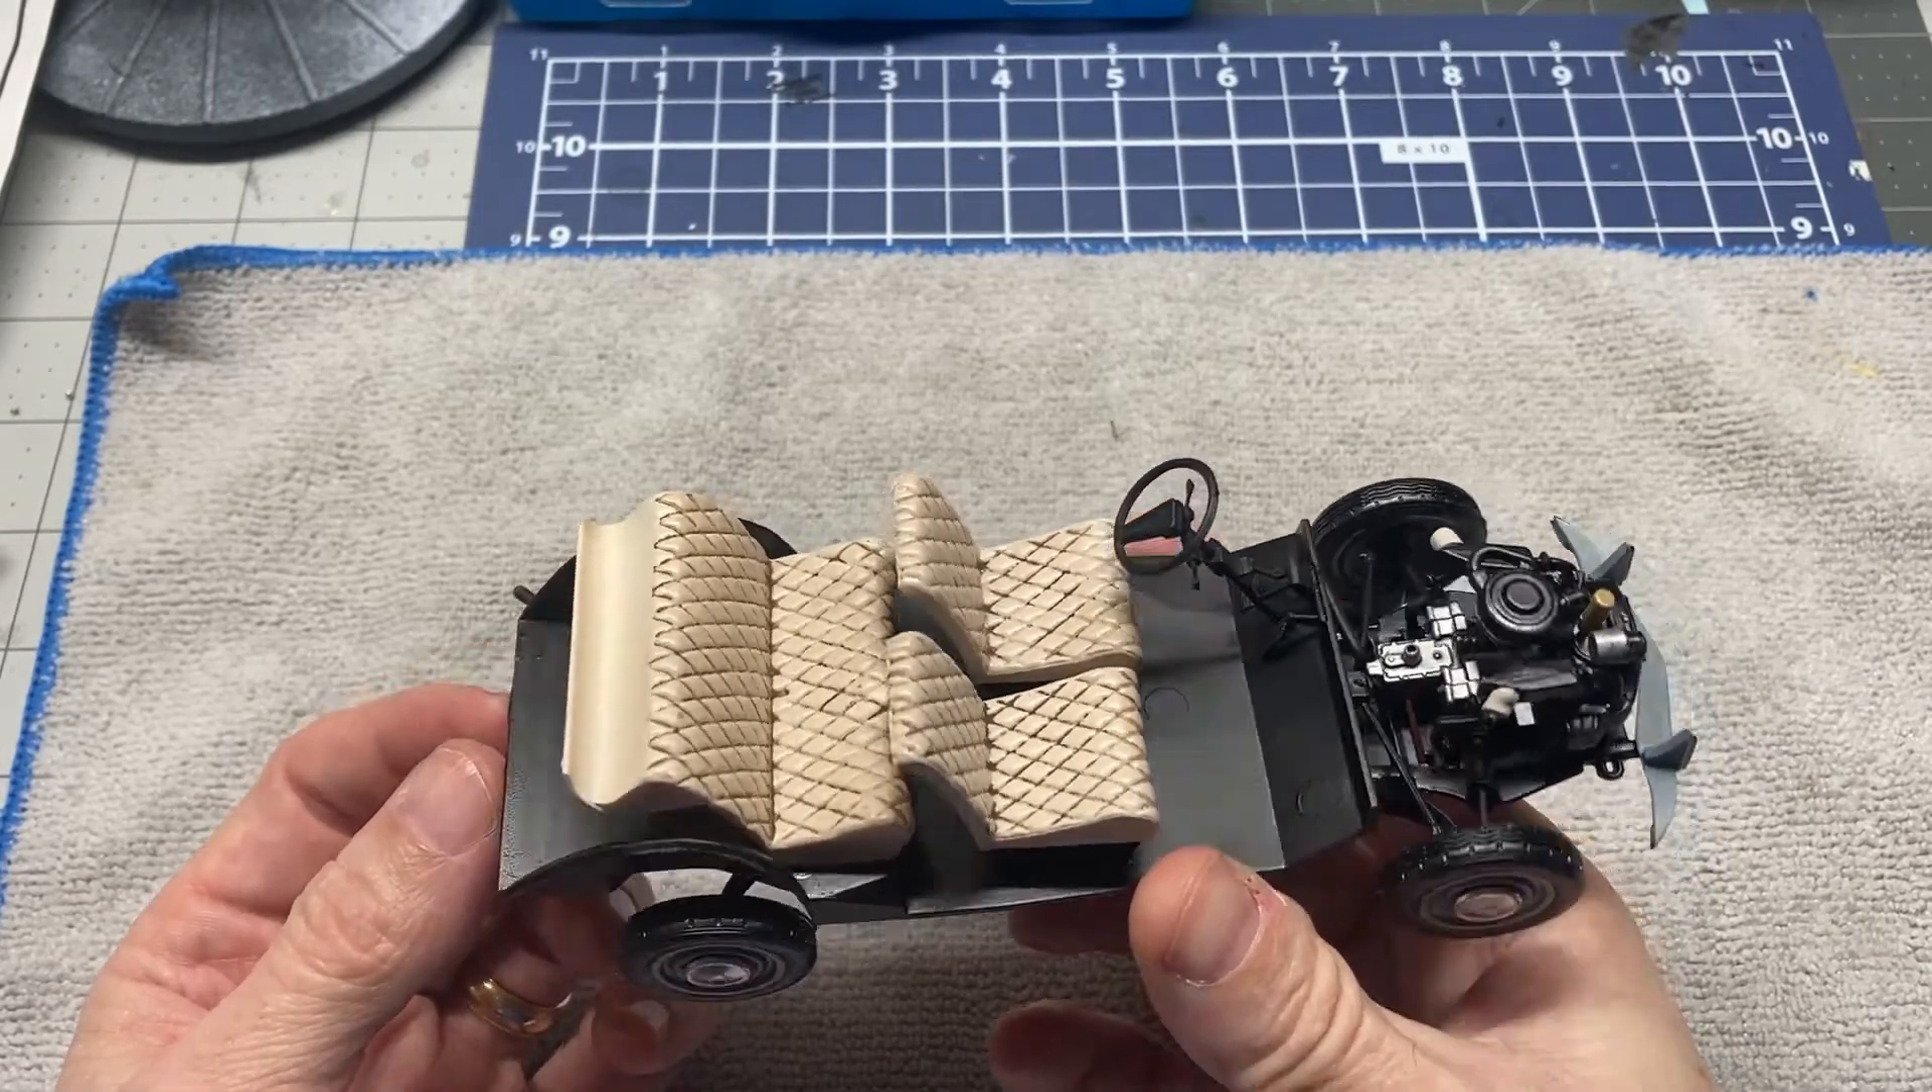We actually have the chassis all put together. We've got the motor in the chassis.